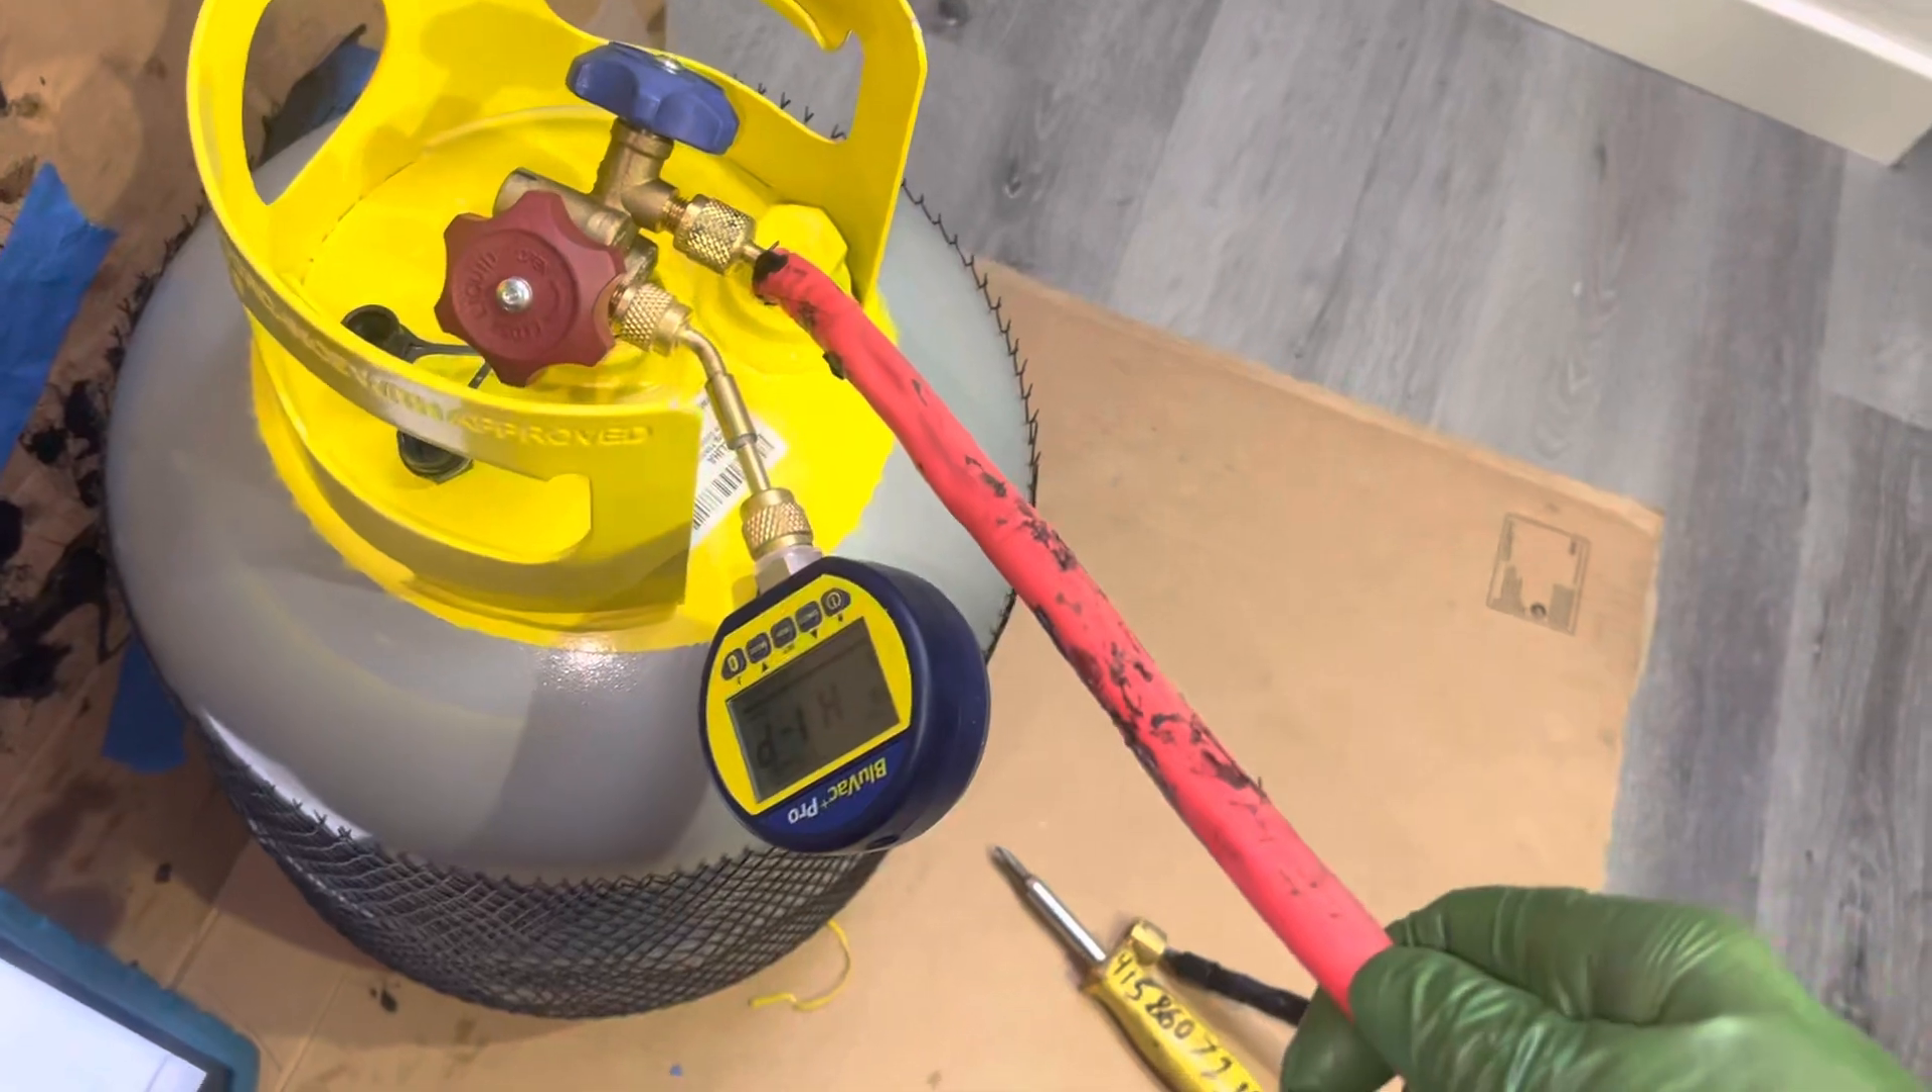You see where i have it set up i have it to one port and i have one hose.